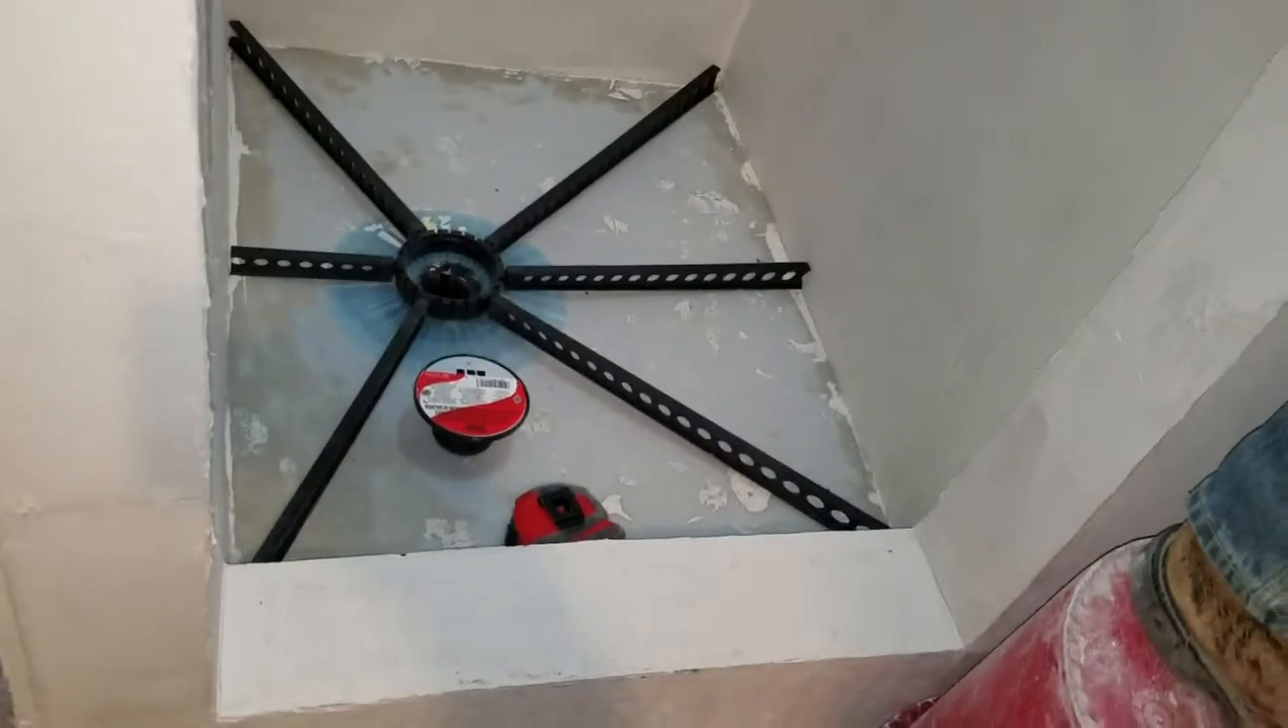And this is We've got our sloping strips installed here.